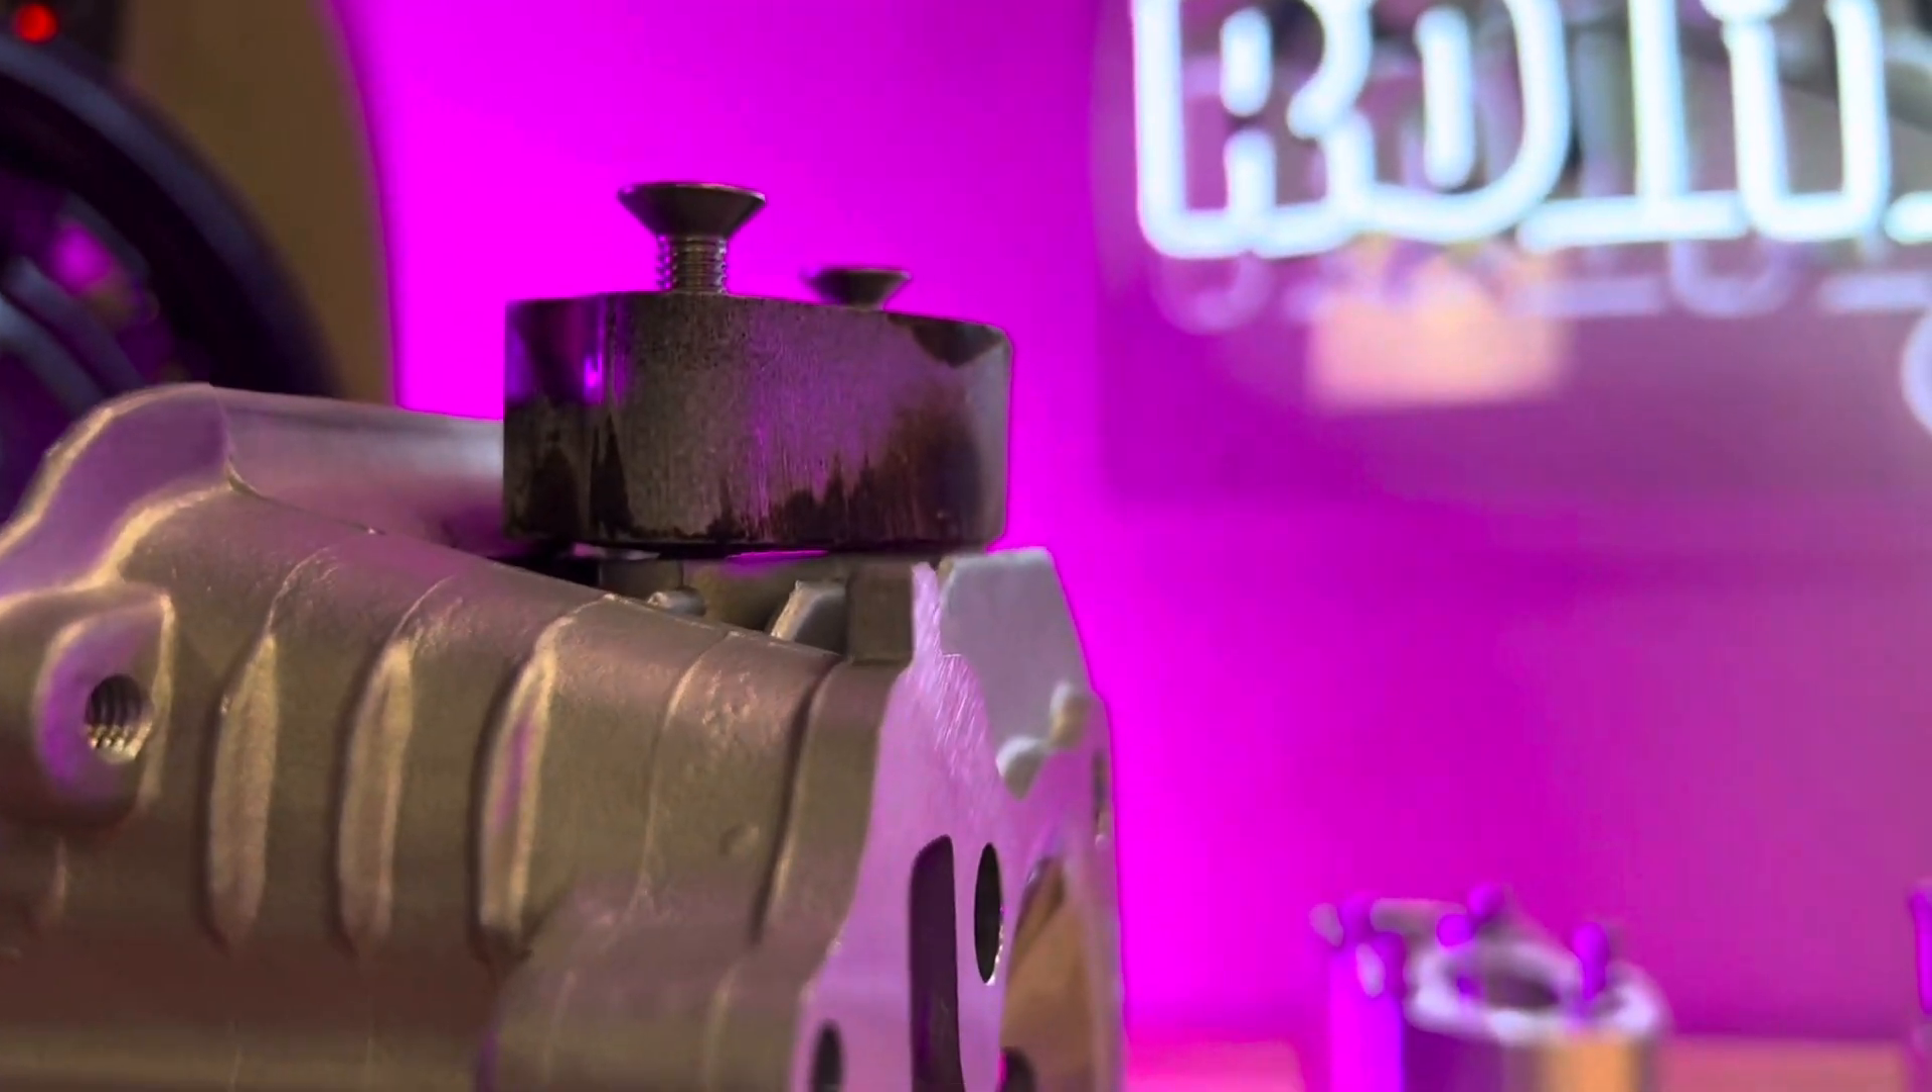If you notice if I tighten that down you see that gap. It will never tighten down because the spacer is hitting the top of the head. Big big problem because that's going to cause an air leak and your carburetor will never run with an air leak.